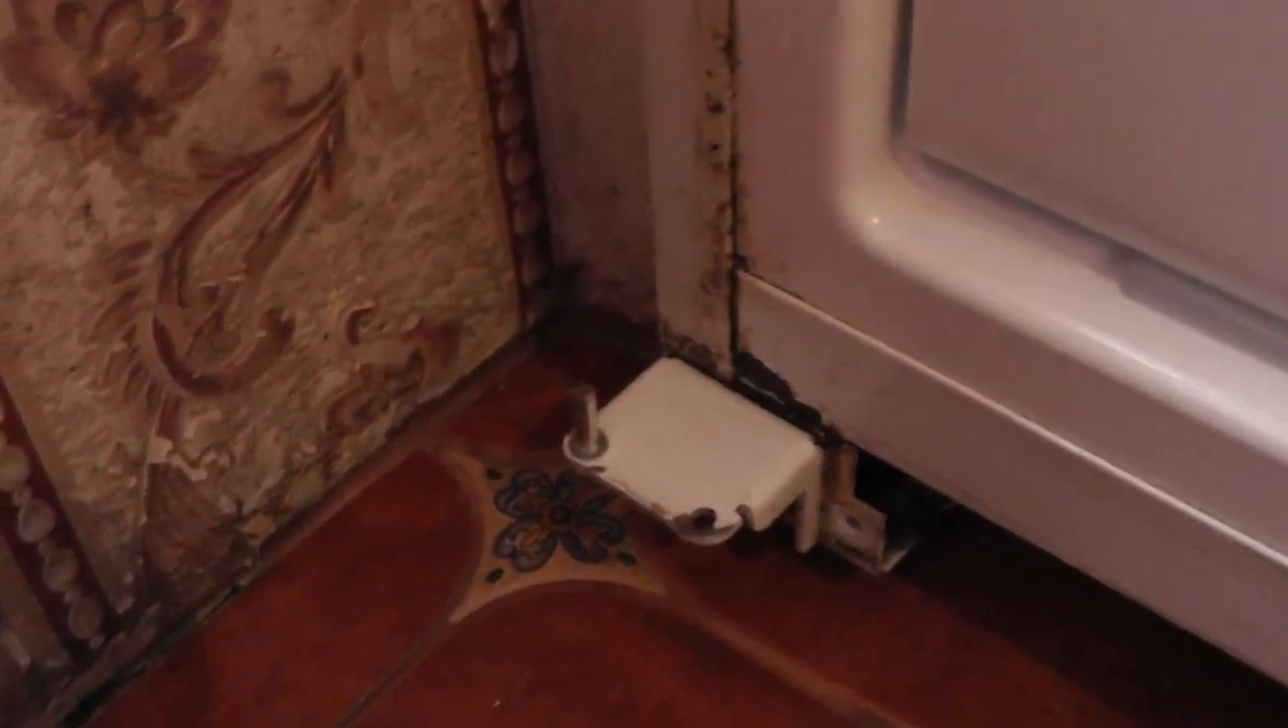Штырек стоит на месте на месте на левой дырочке на левом отверстие теперь нижняя часть подготовлена для установки двери.